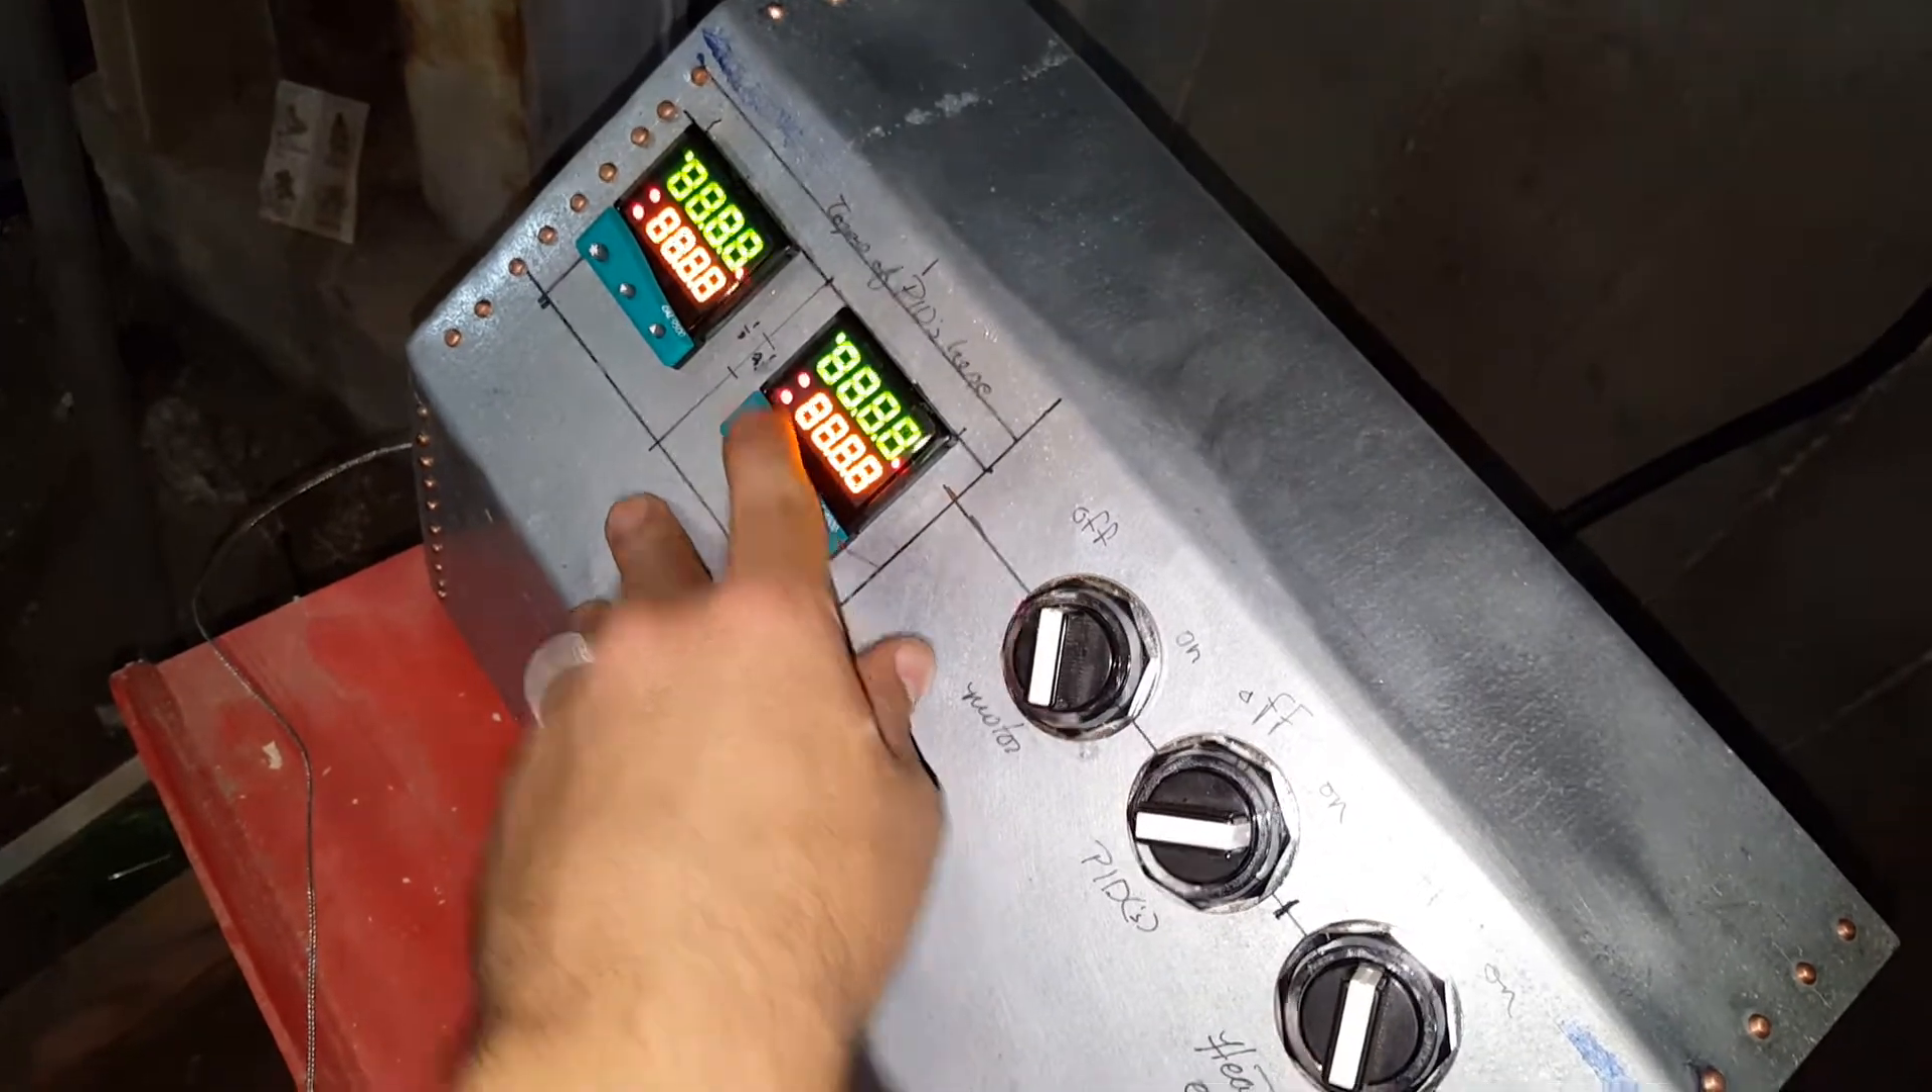Well, I am who I am, and I couldn't just walk away with the project partway done, so I installed my controllers into the front of the unit, and here they power on.